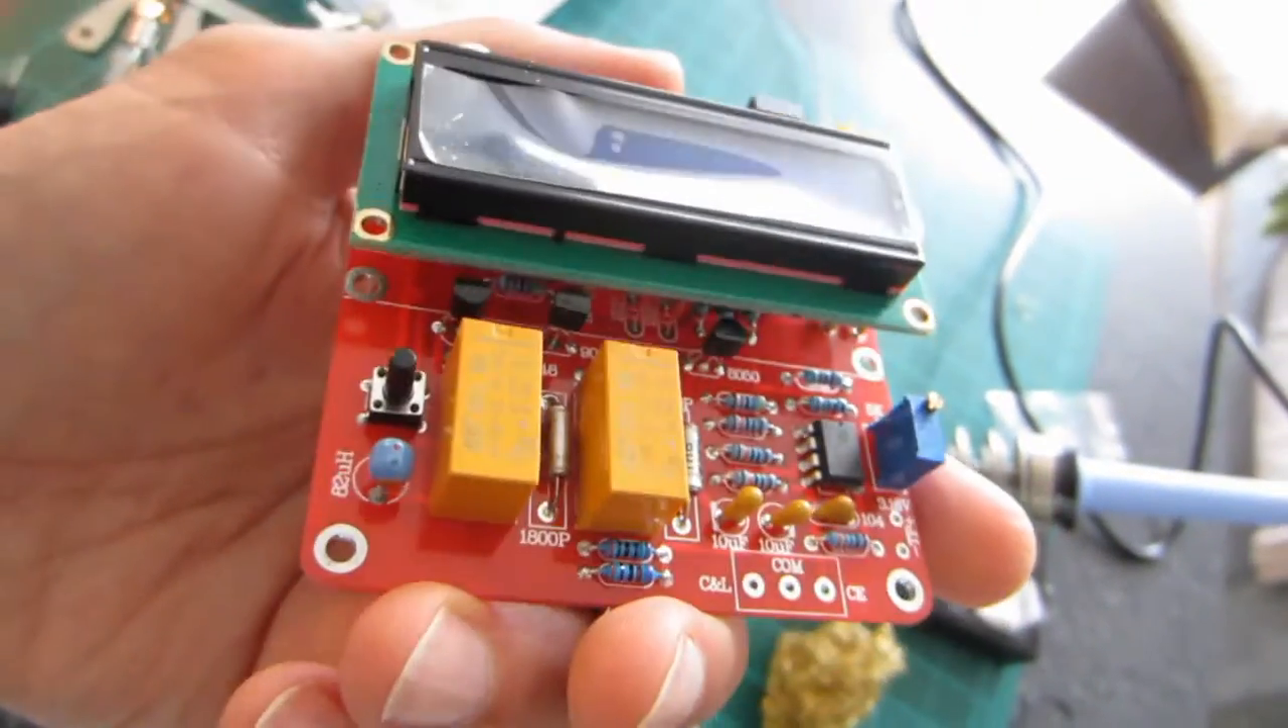I just finished the soldering the capacitance and inductance meter kit together.